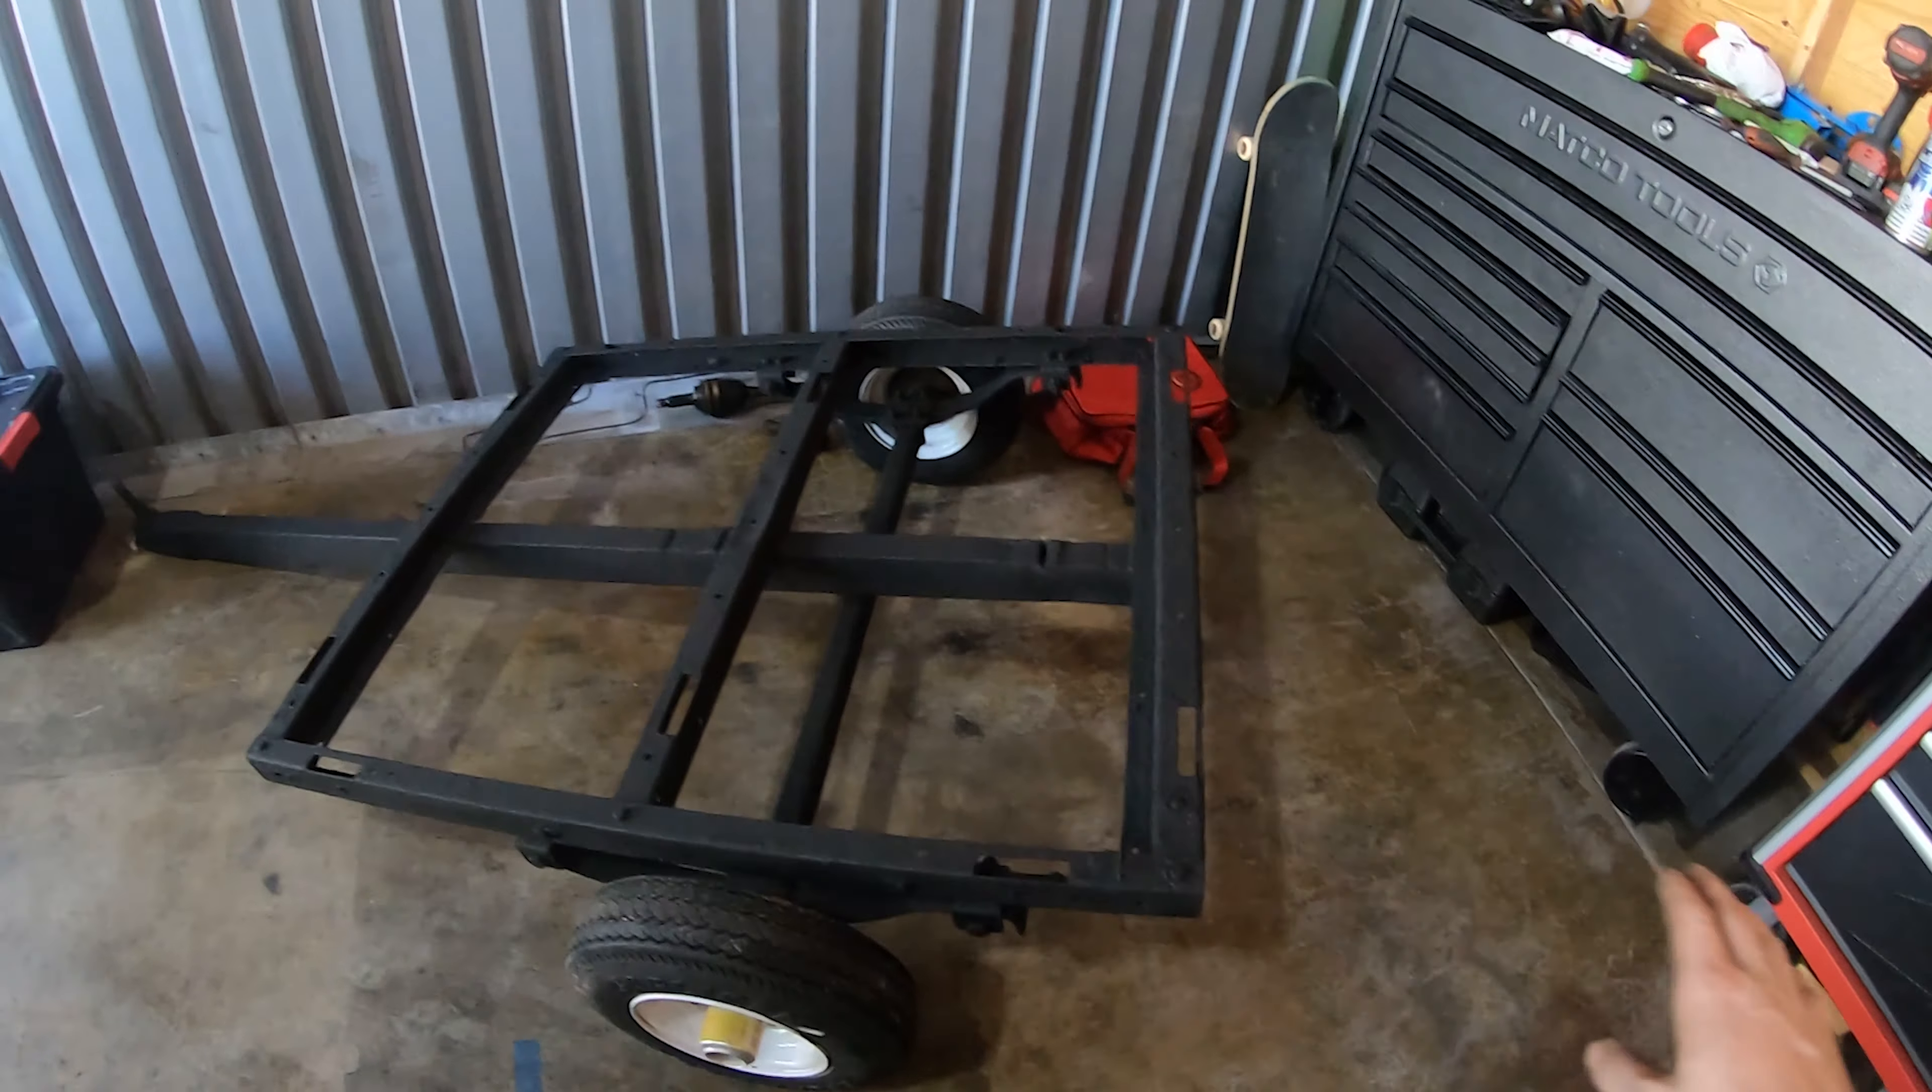Now I just gotta do the flooring which I think I'm going to do like a vinyl deck flooring.